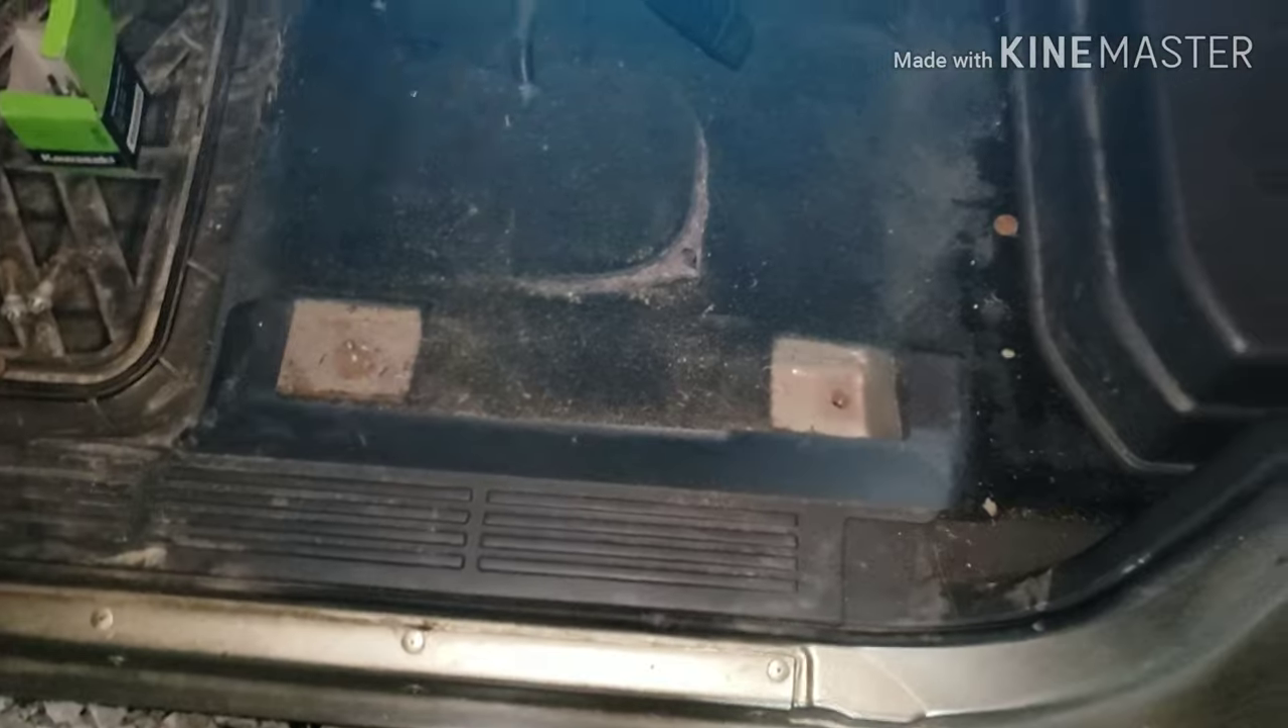Alright guys. Here's the inside. I already got the seats out.